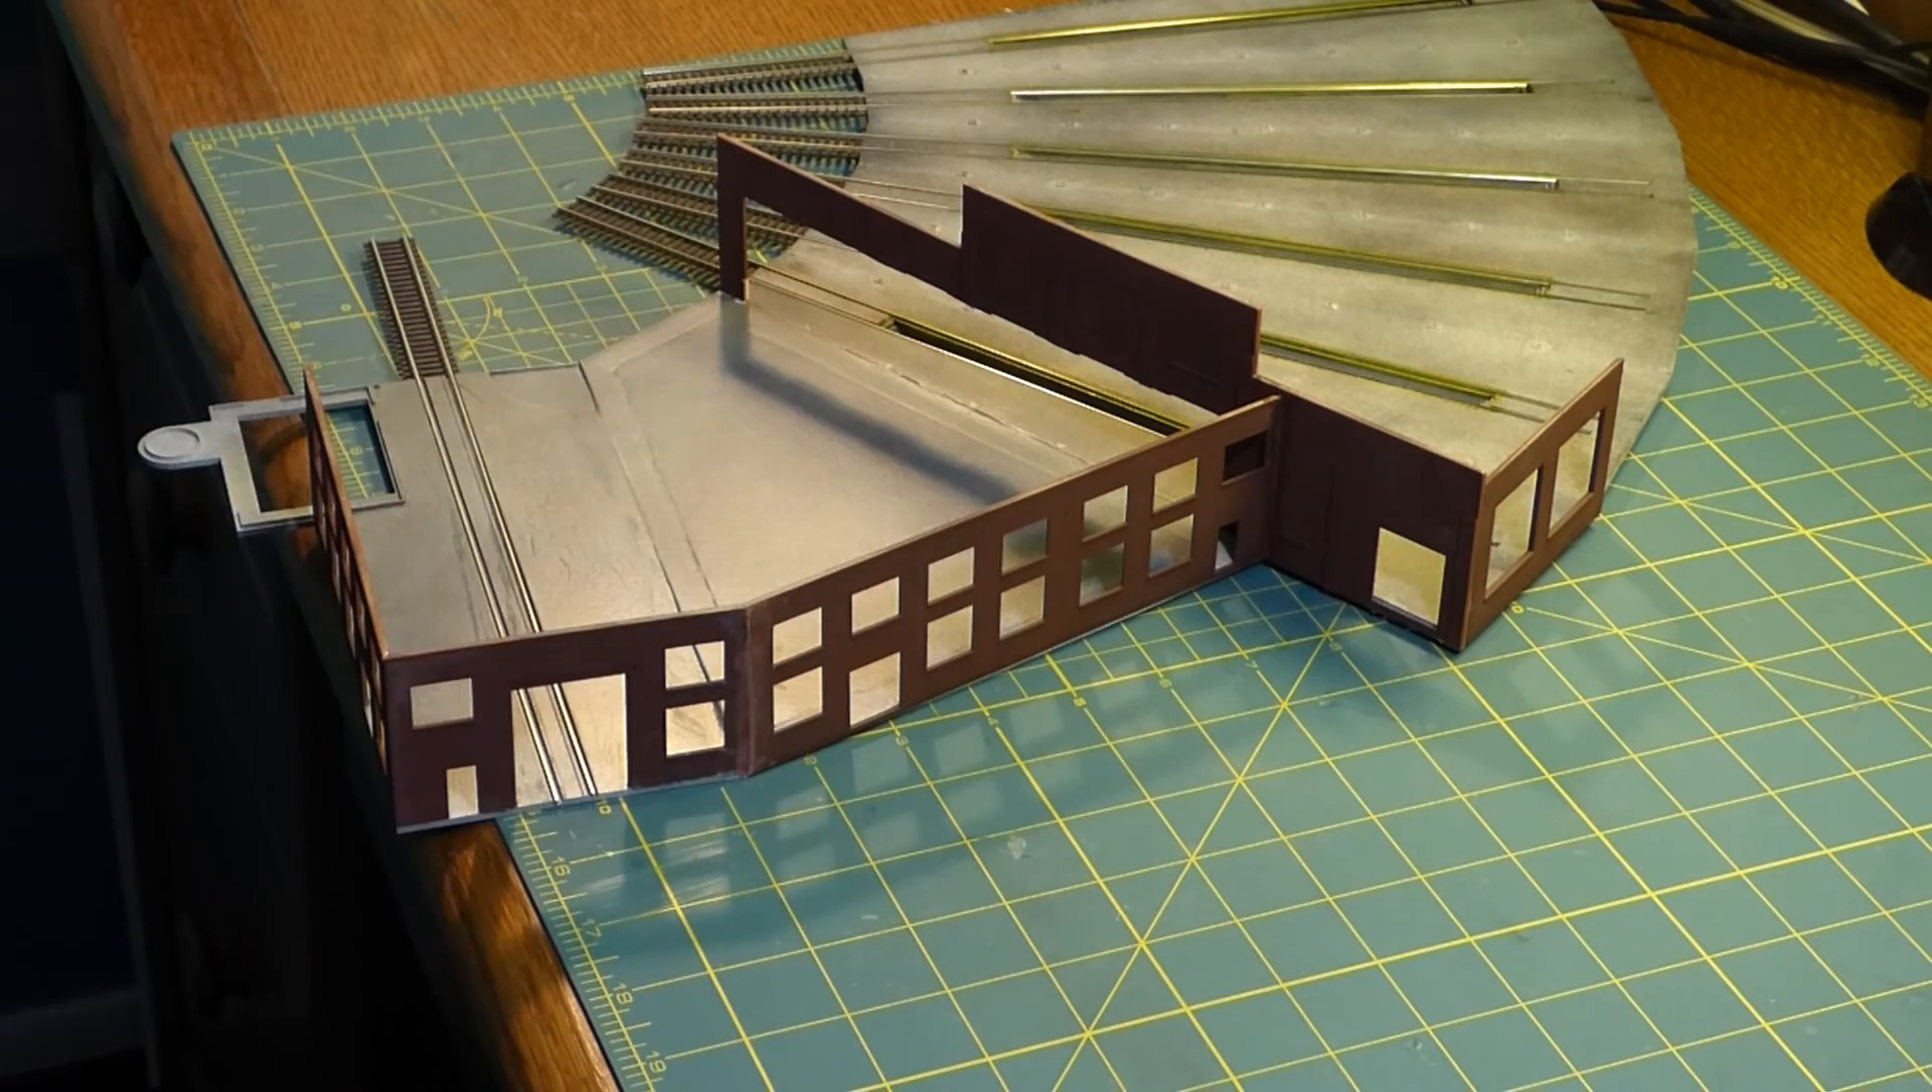All right so there's the uh the back wall fully installed.